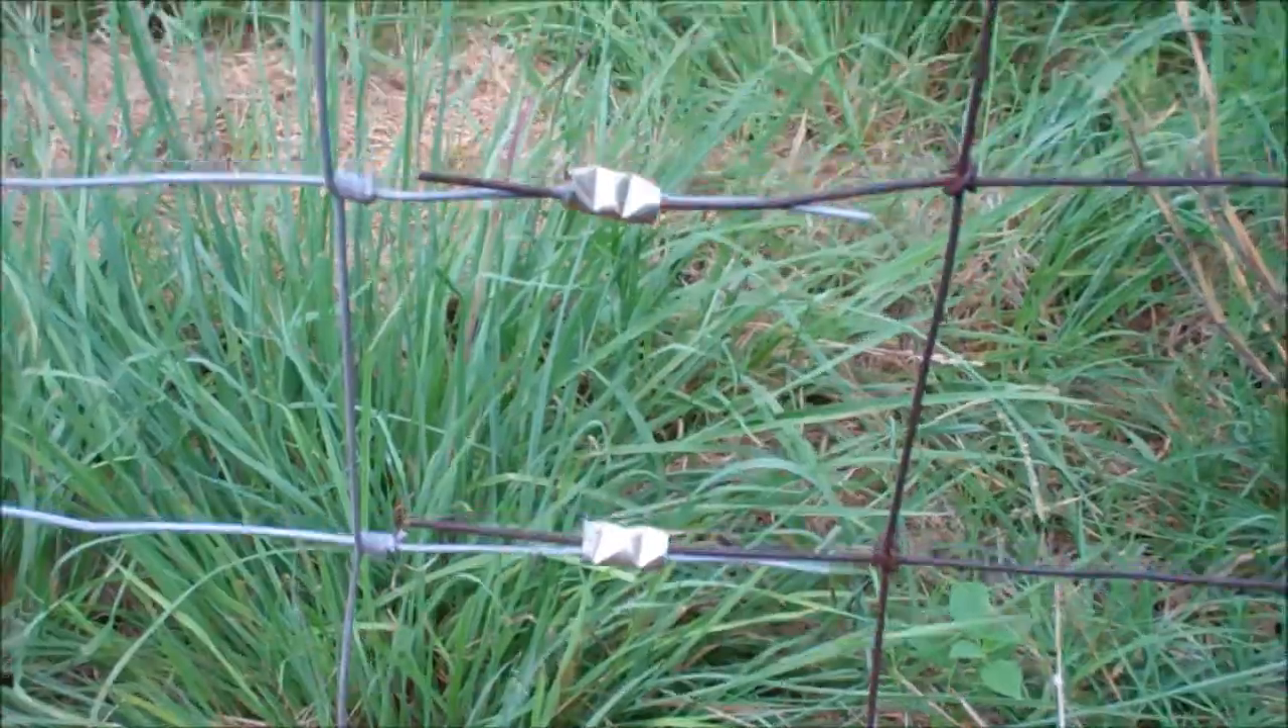I just went ahead and put the splices on each row, on each level, on each wire, and then spliced it here.